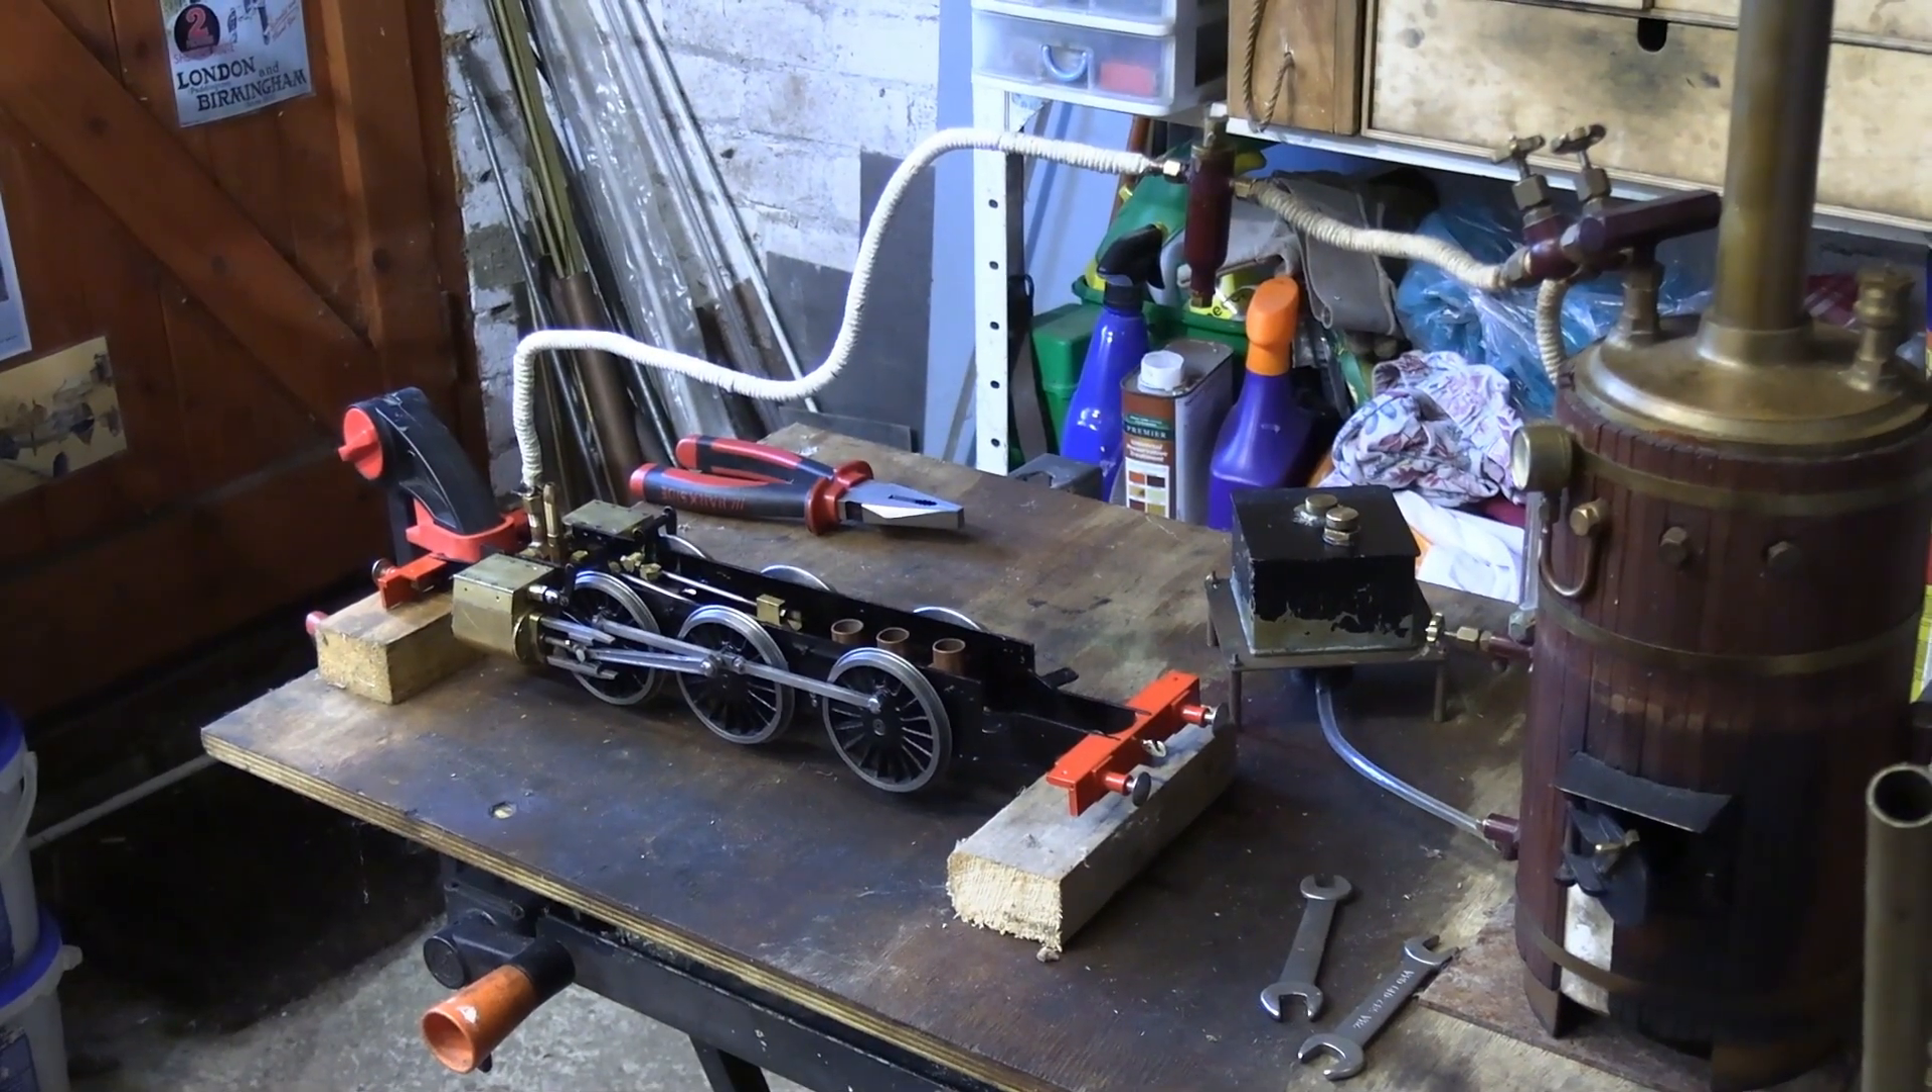Here's the chassis connected up to the steam line and connected up to our vertical boiler so all it remains to do now is to put some water in and put some fuel in for the fire.